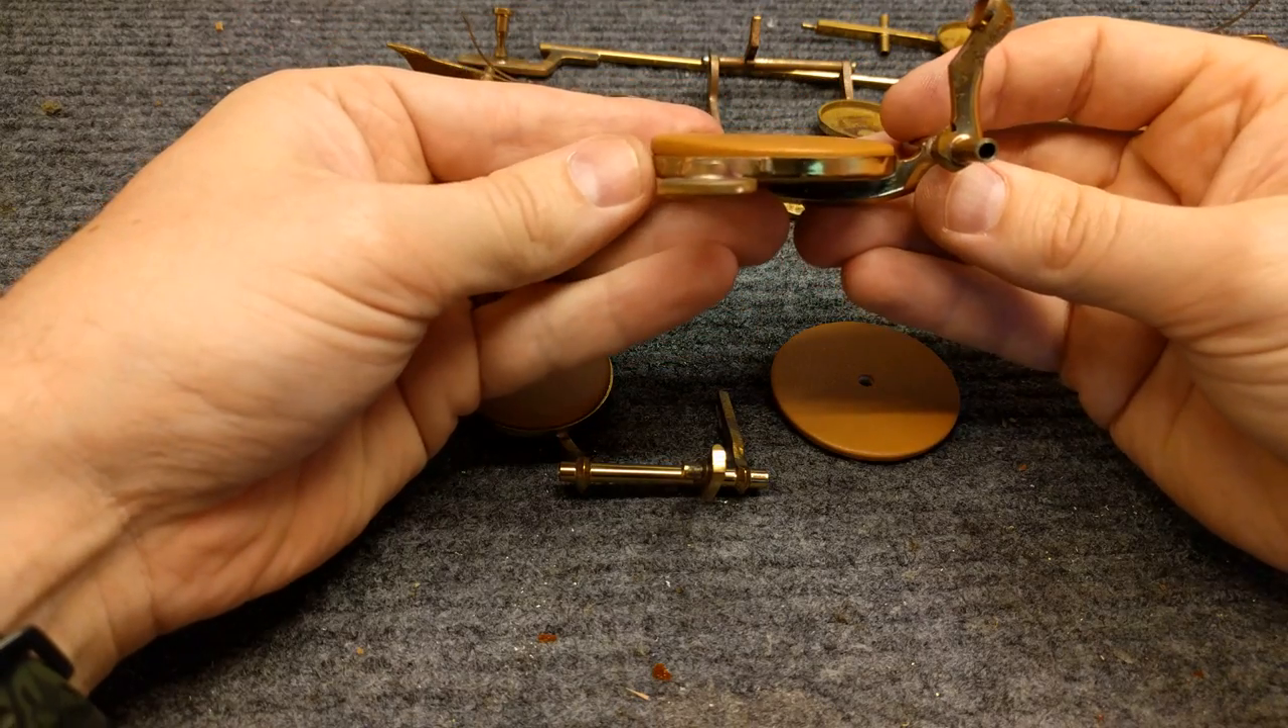Now, when we look at this, if I'm not applying any pressure, you can see it's actually sitting a bit proud of that pad cup.